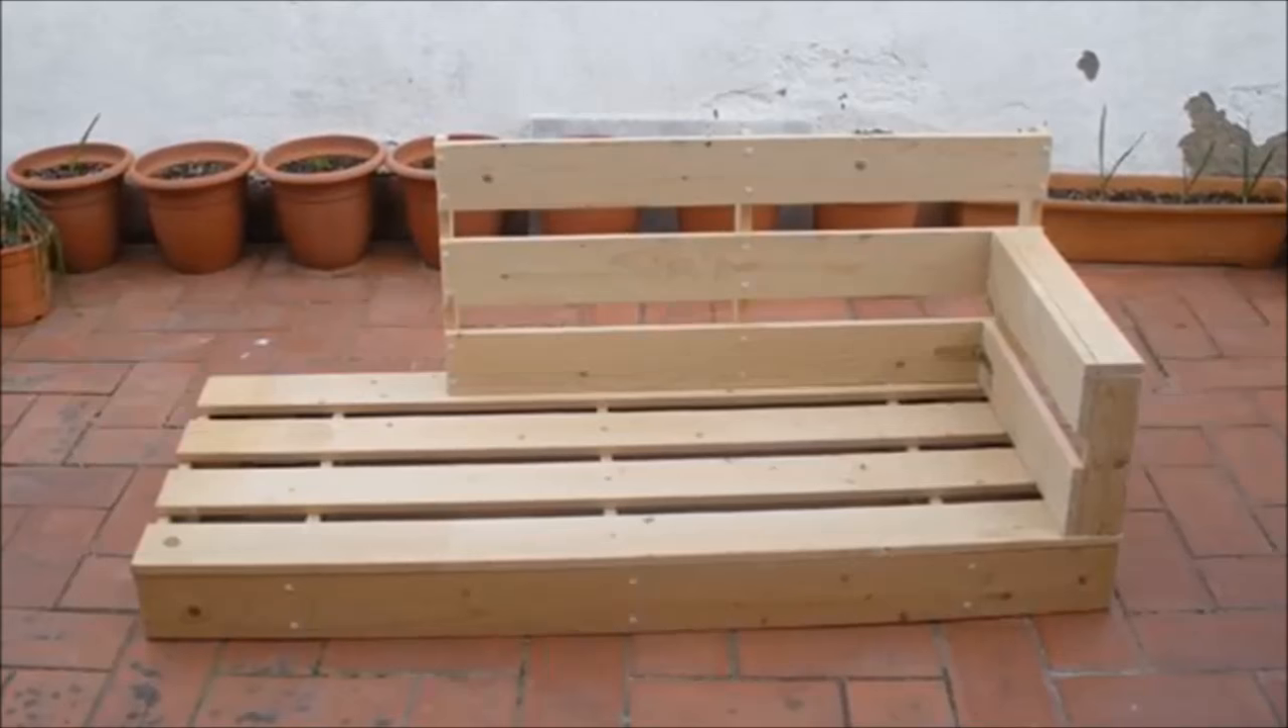Now you have the sofa frame finished.